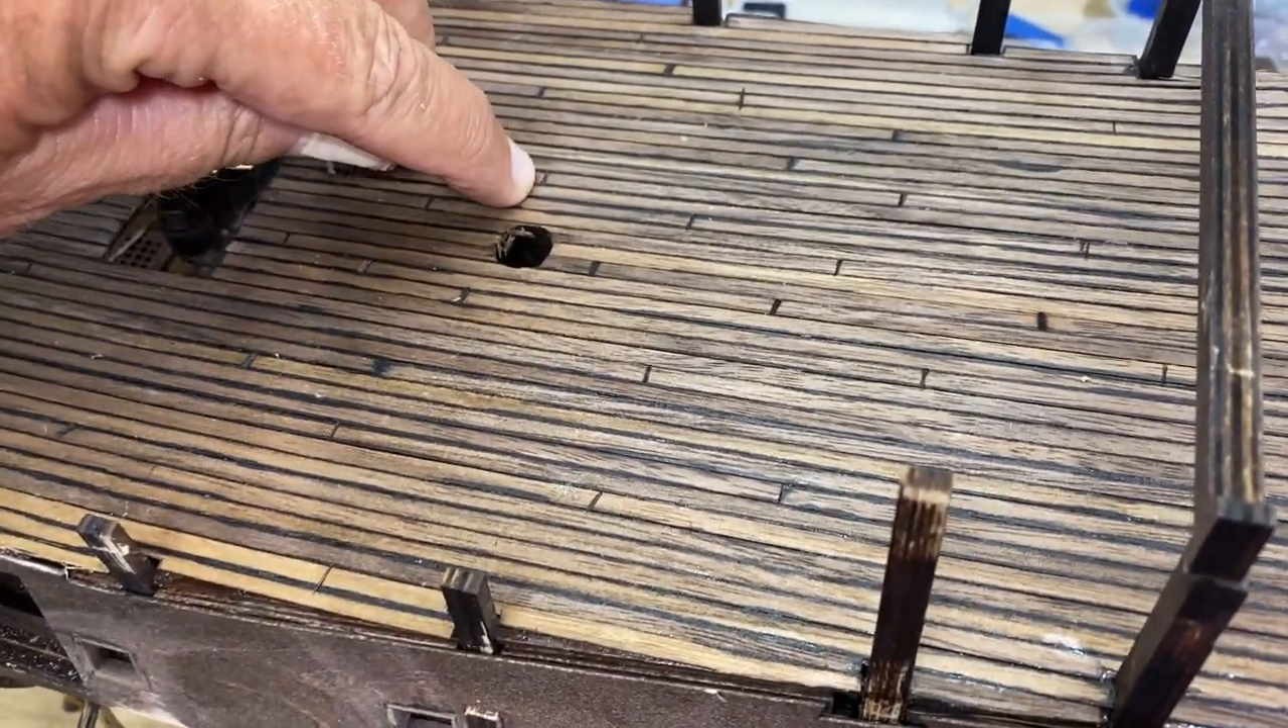I've finished with planking the main deck.